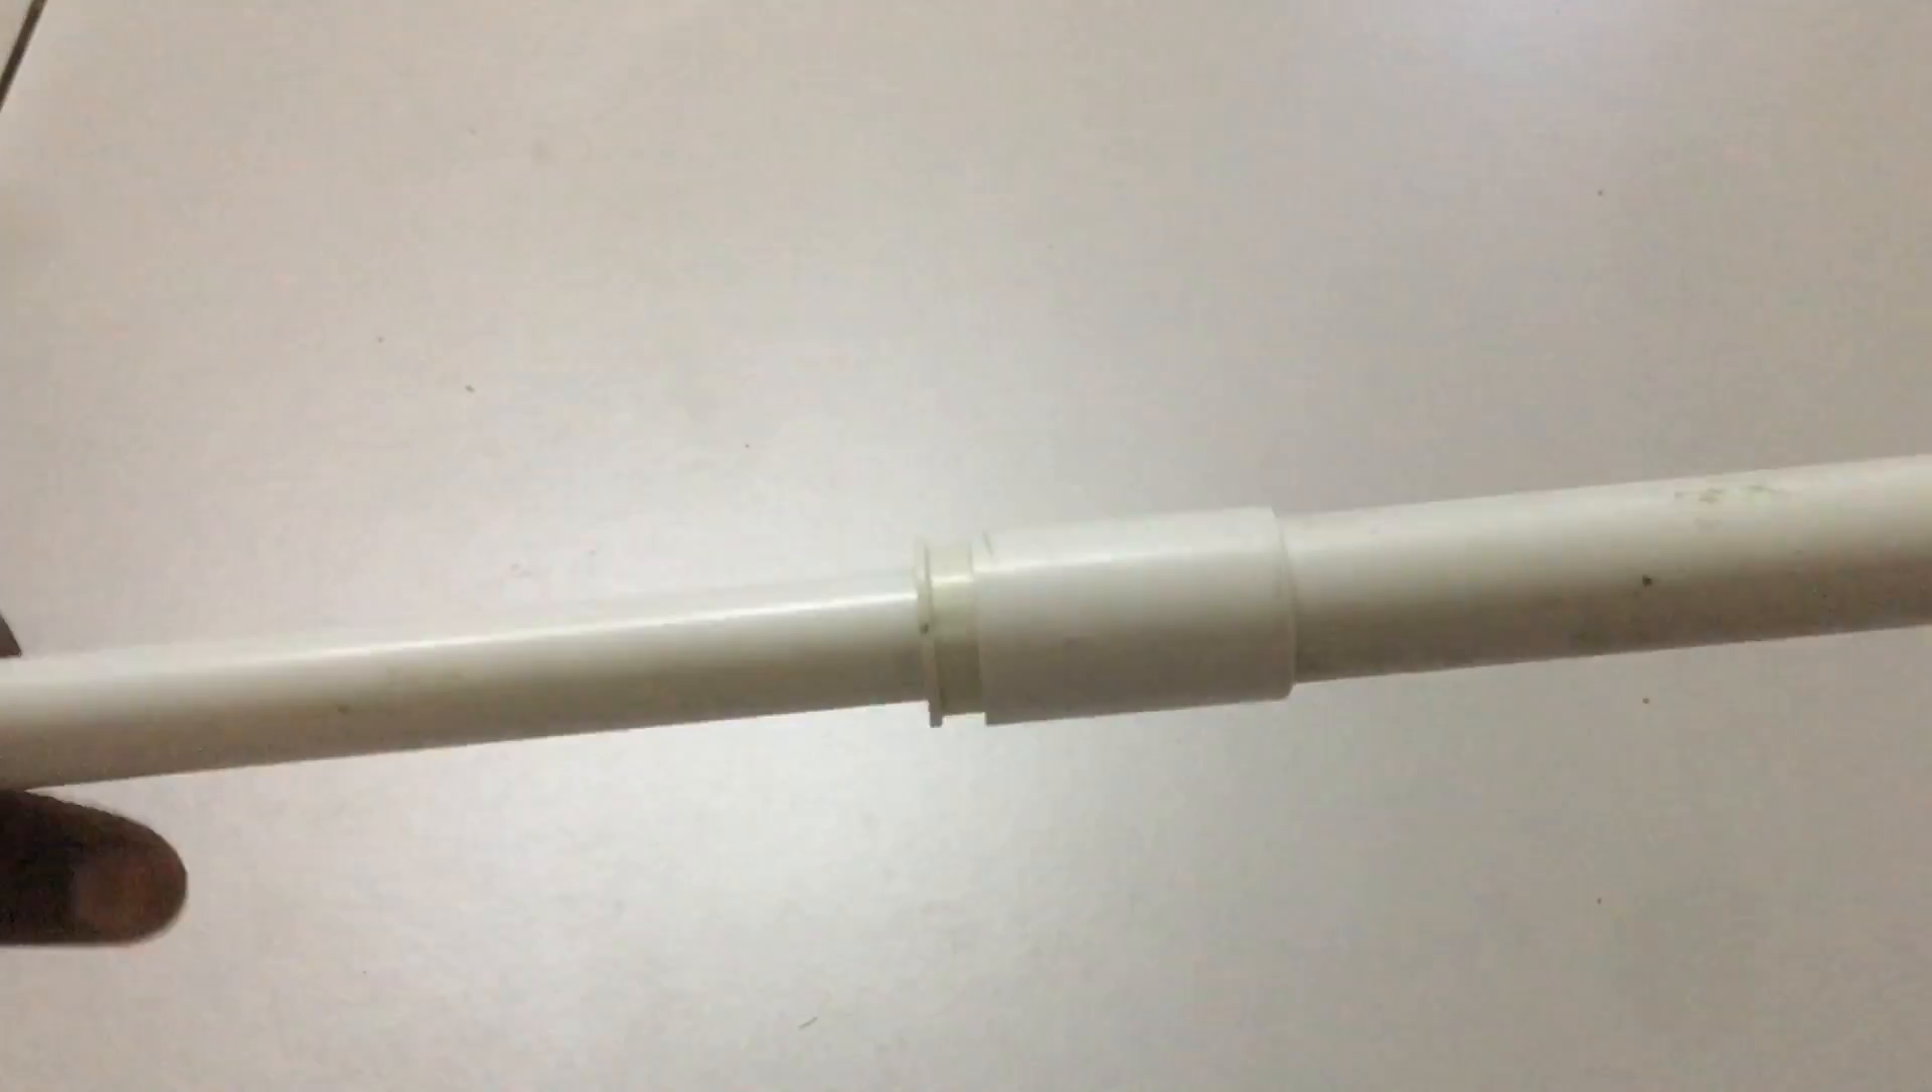So this is a 25 mm conduit pipe here connected with the right side of the coupler and this is how the reducer is work is to connect two different size of pipe with the help of reducer here.